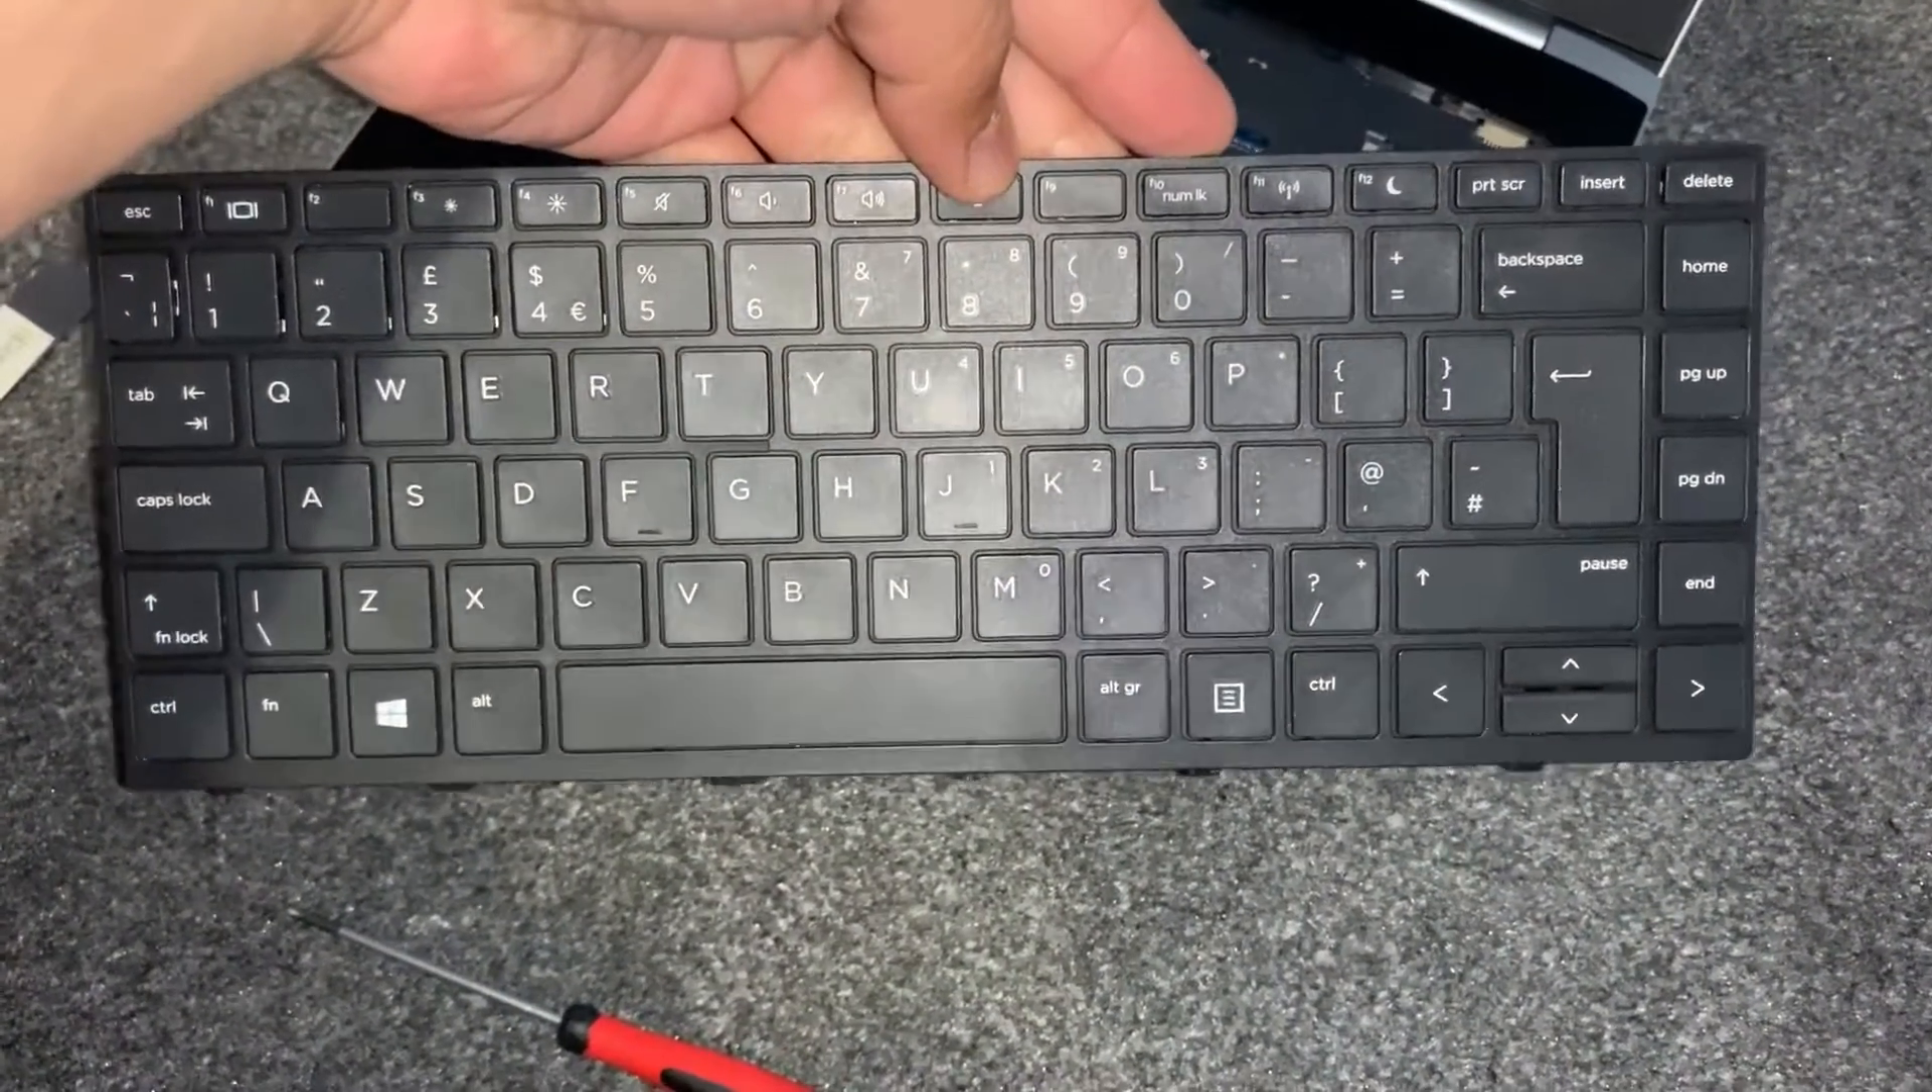So this is the keyboard guys that's been removed.